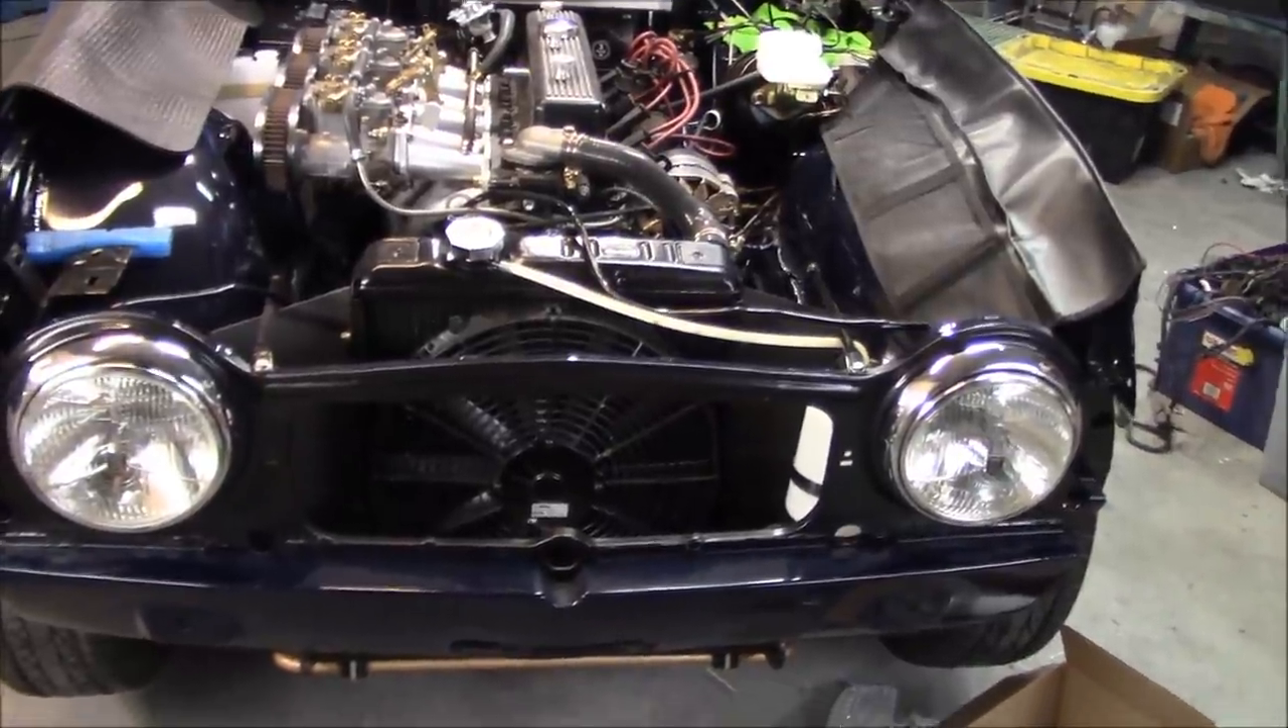Alright guys, there's a quick look of both the headlights fitted. And I think they look good.